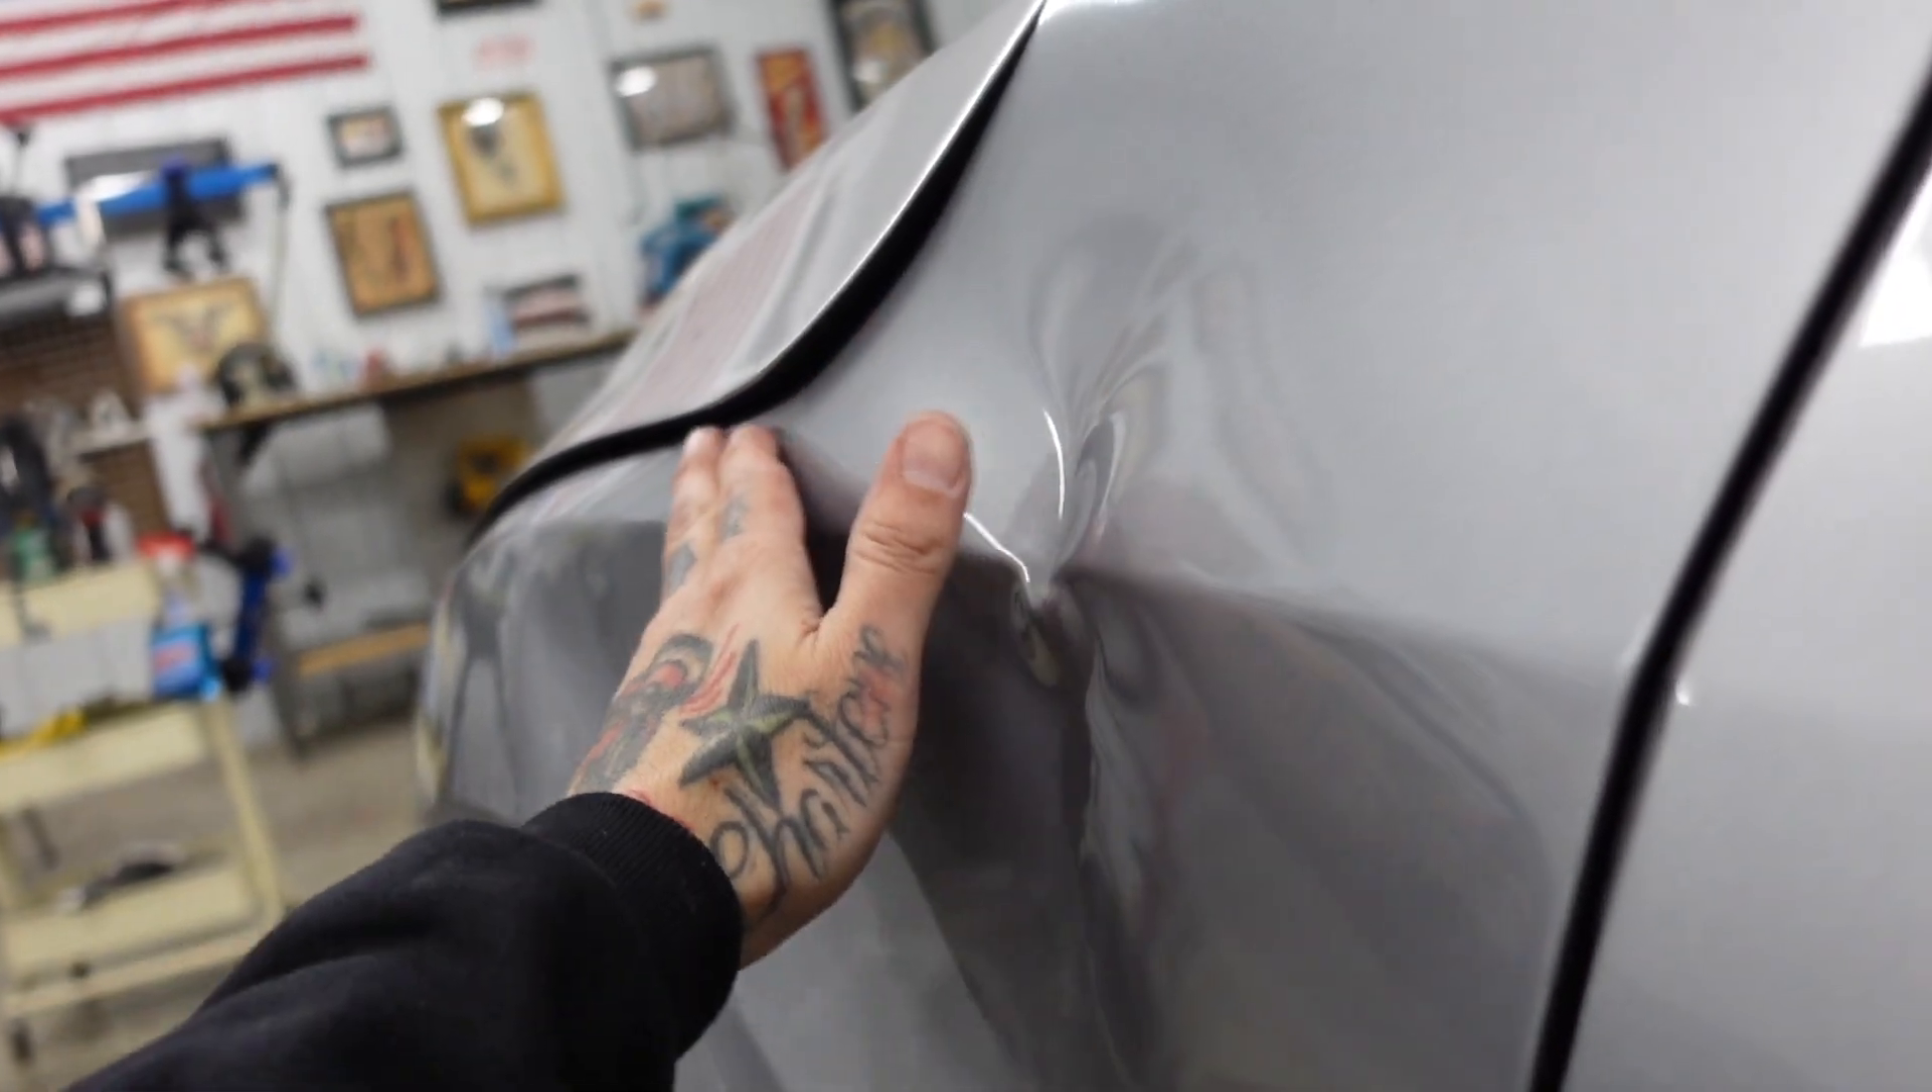With the hood in the down position, you can see how much it overlaps the fender.